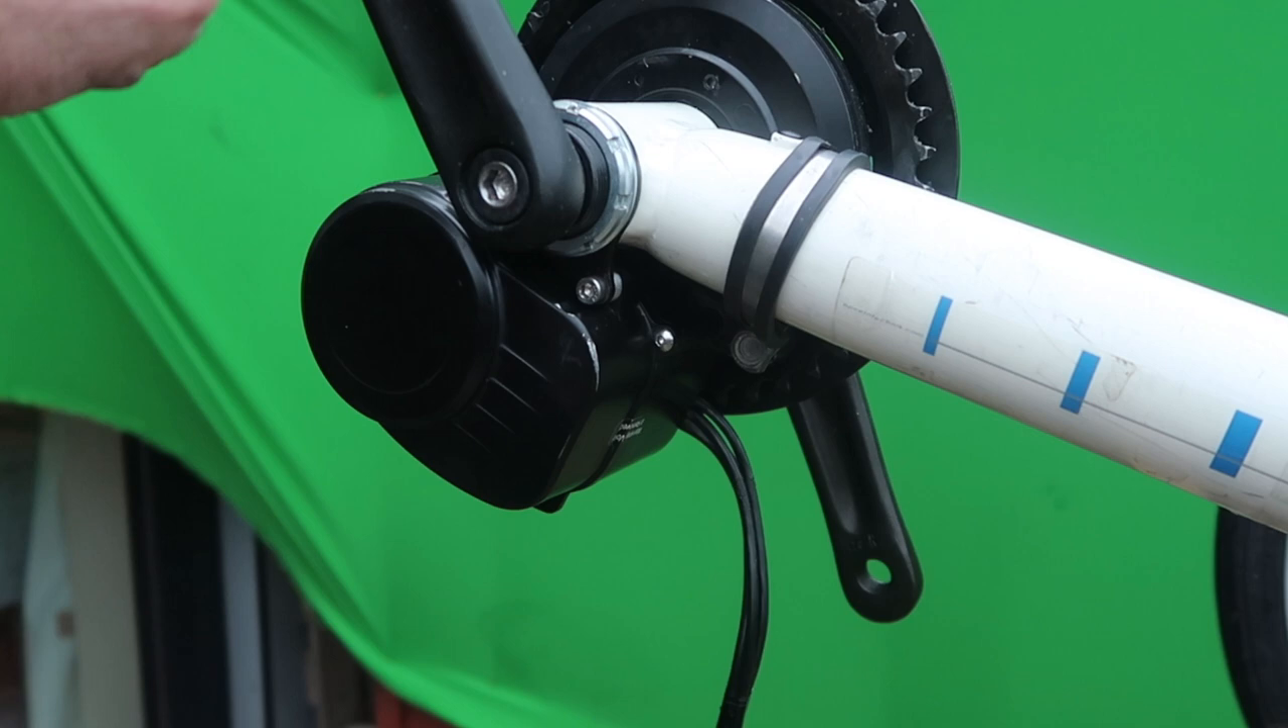So, with the crank arms in place you just need to put on your pedals of choice.